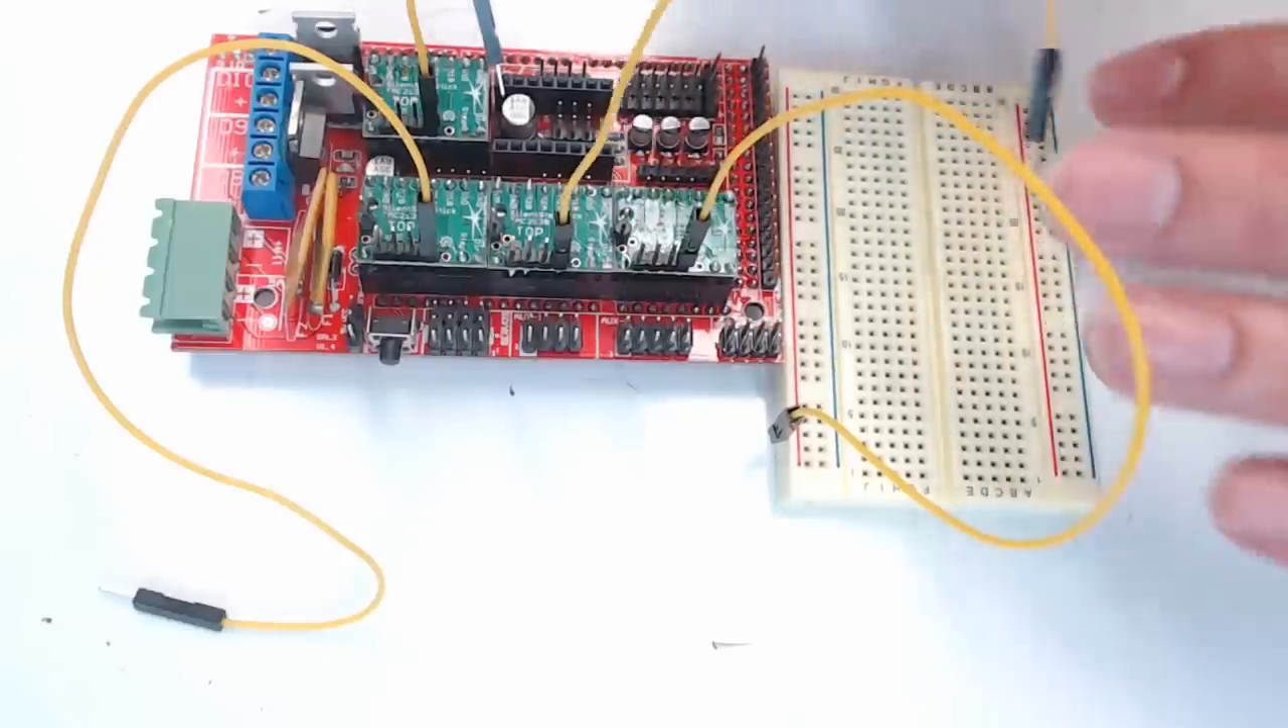Now we can go ahead and mount up the other three drivers. Now we have all four of the drivers hooked up, including one for the extruder.